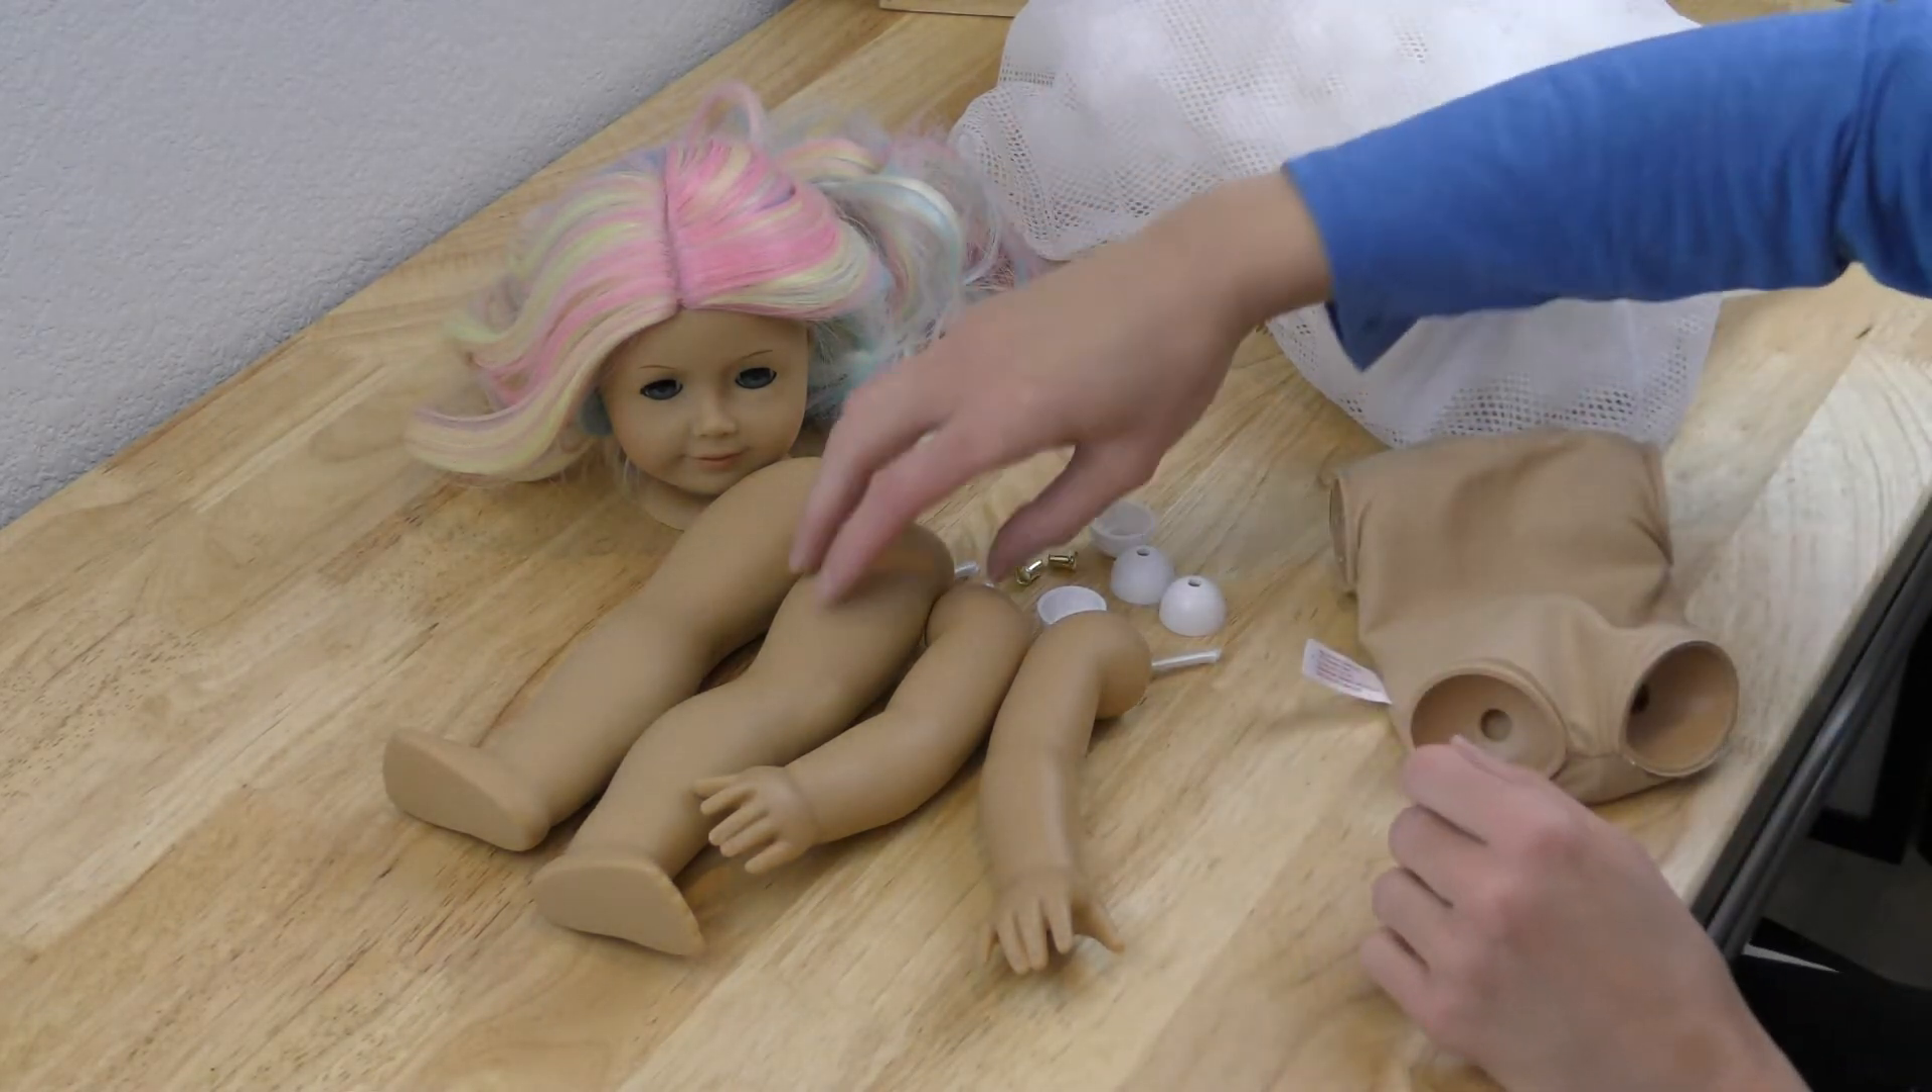So the body's been totally emptied of all of the stuffing.